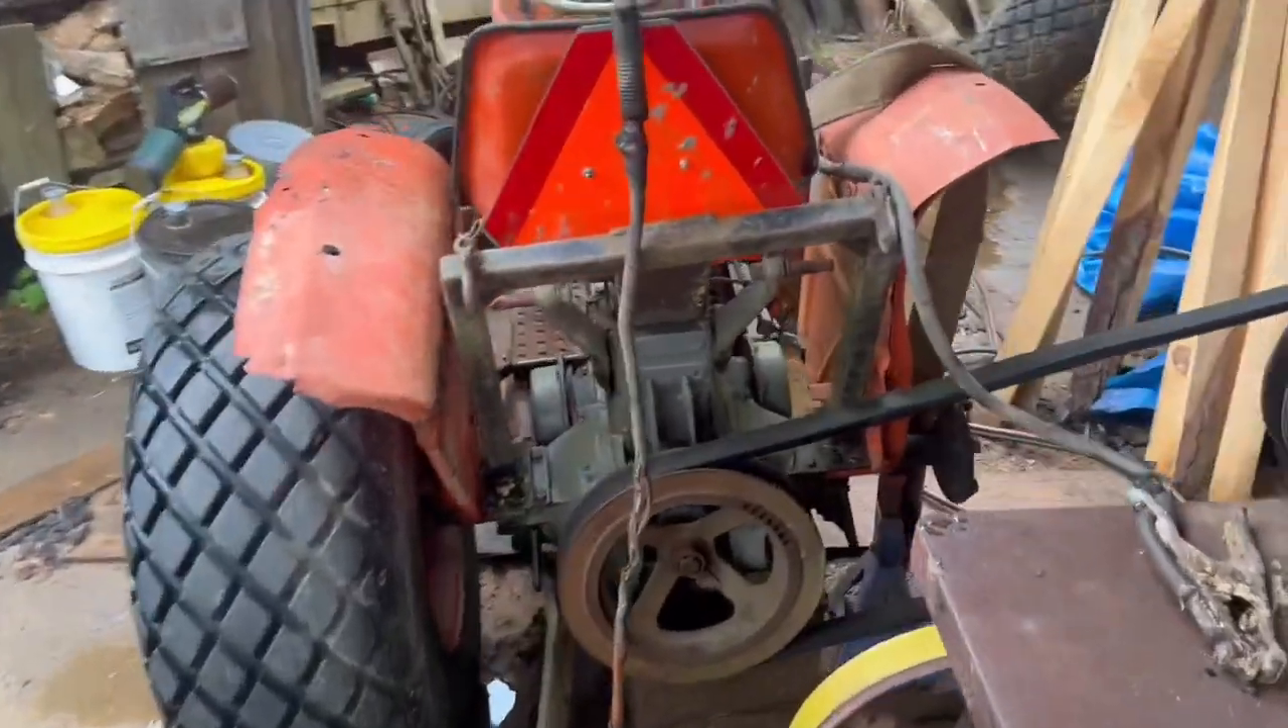All right, we've got the little tractor set up, got the pulley system set up on it.